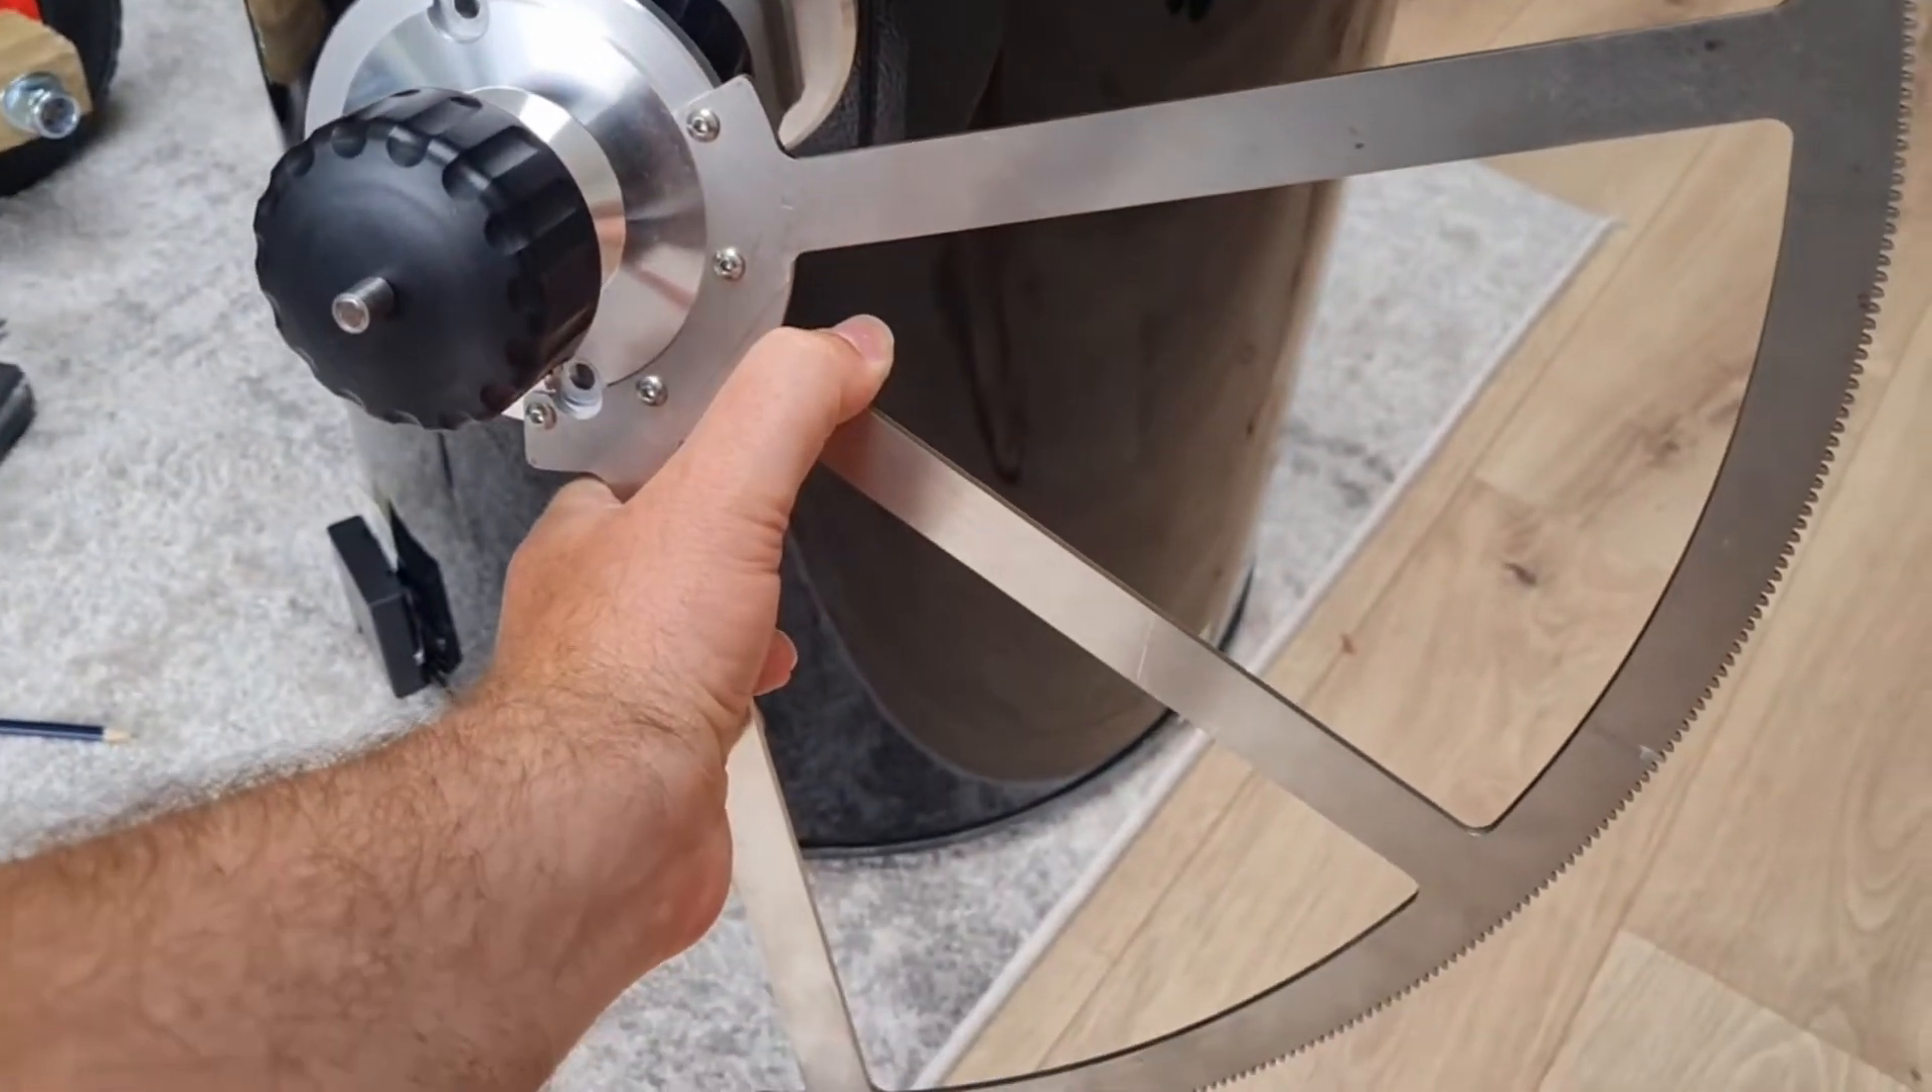The next thing that I installed was the altitude arm. So you can see here on this example I already had it installed on a part that I had bought from Romer Optics.